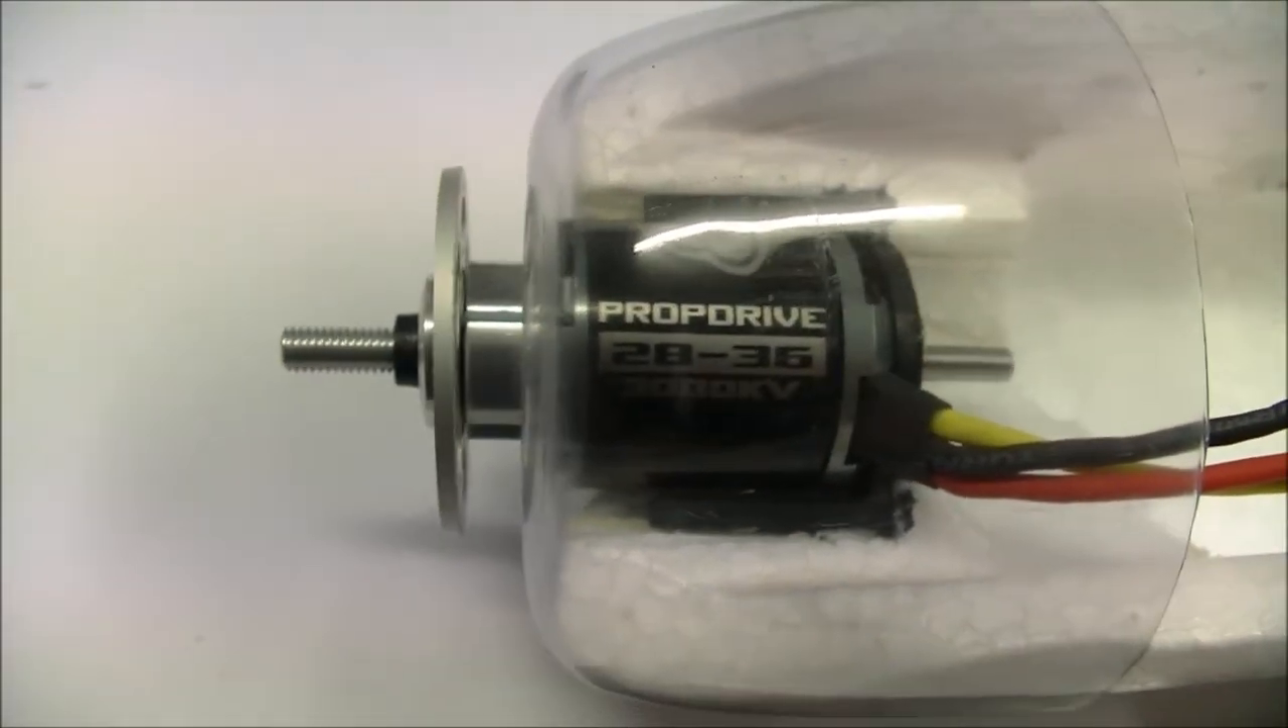As you can see there's quite a large gap between the spinner plate and the nacelle.